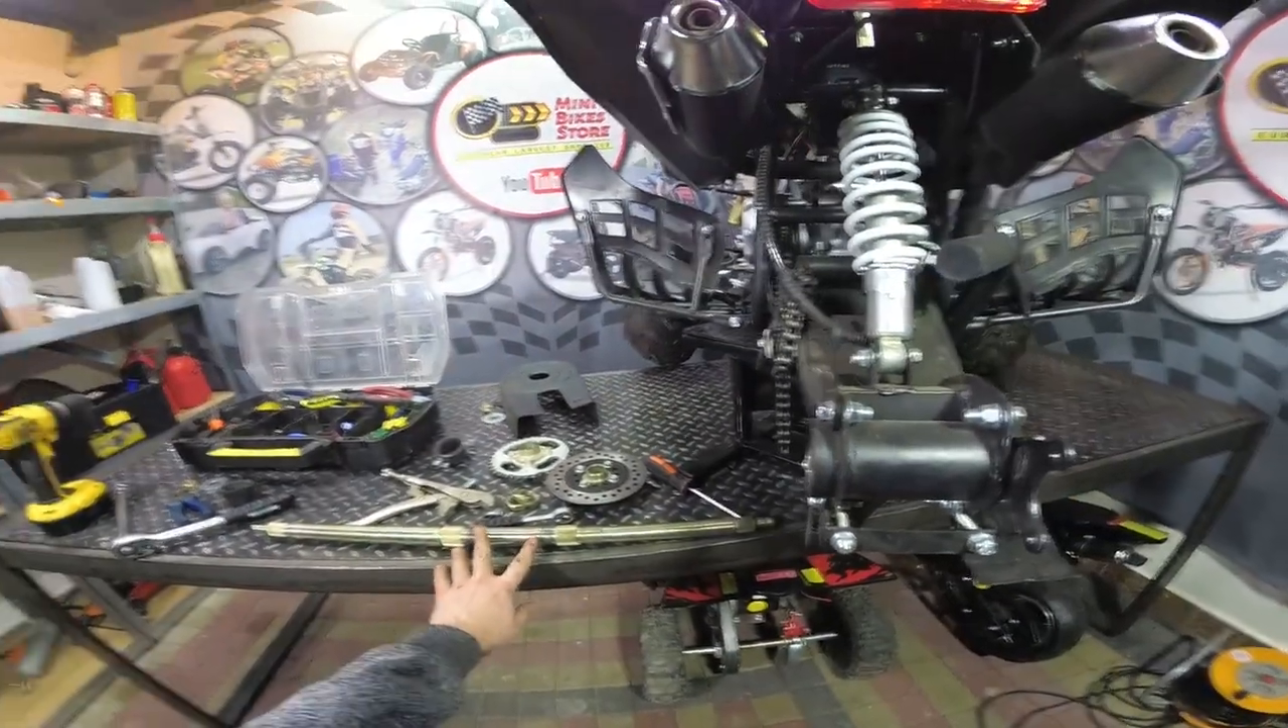So now we have the axle fully removed and you can install the new one the reverse way but i will show you step by step how to do it as well.